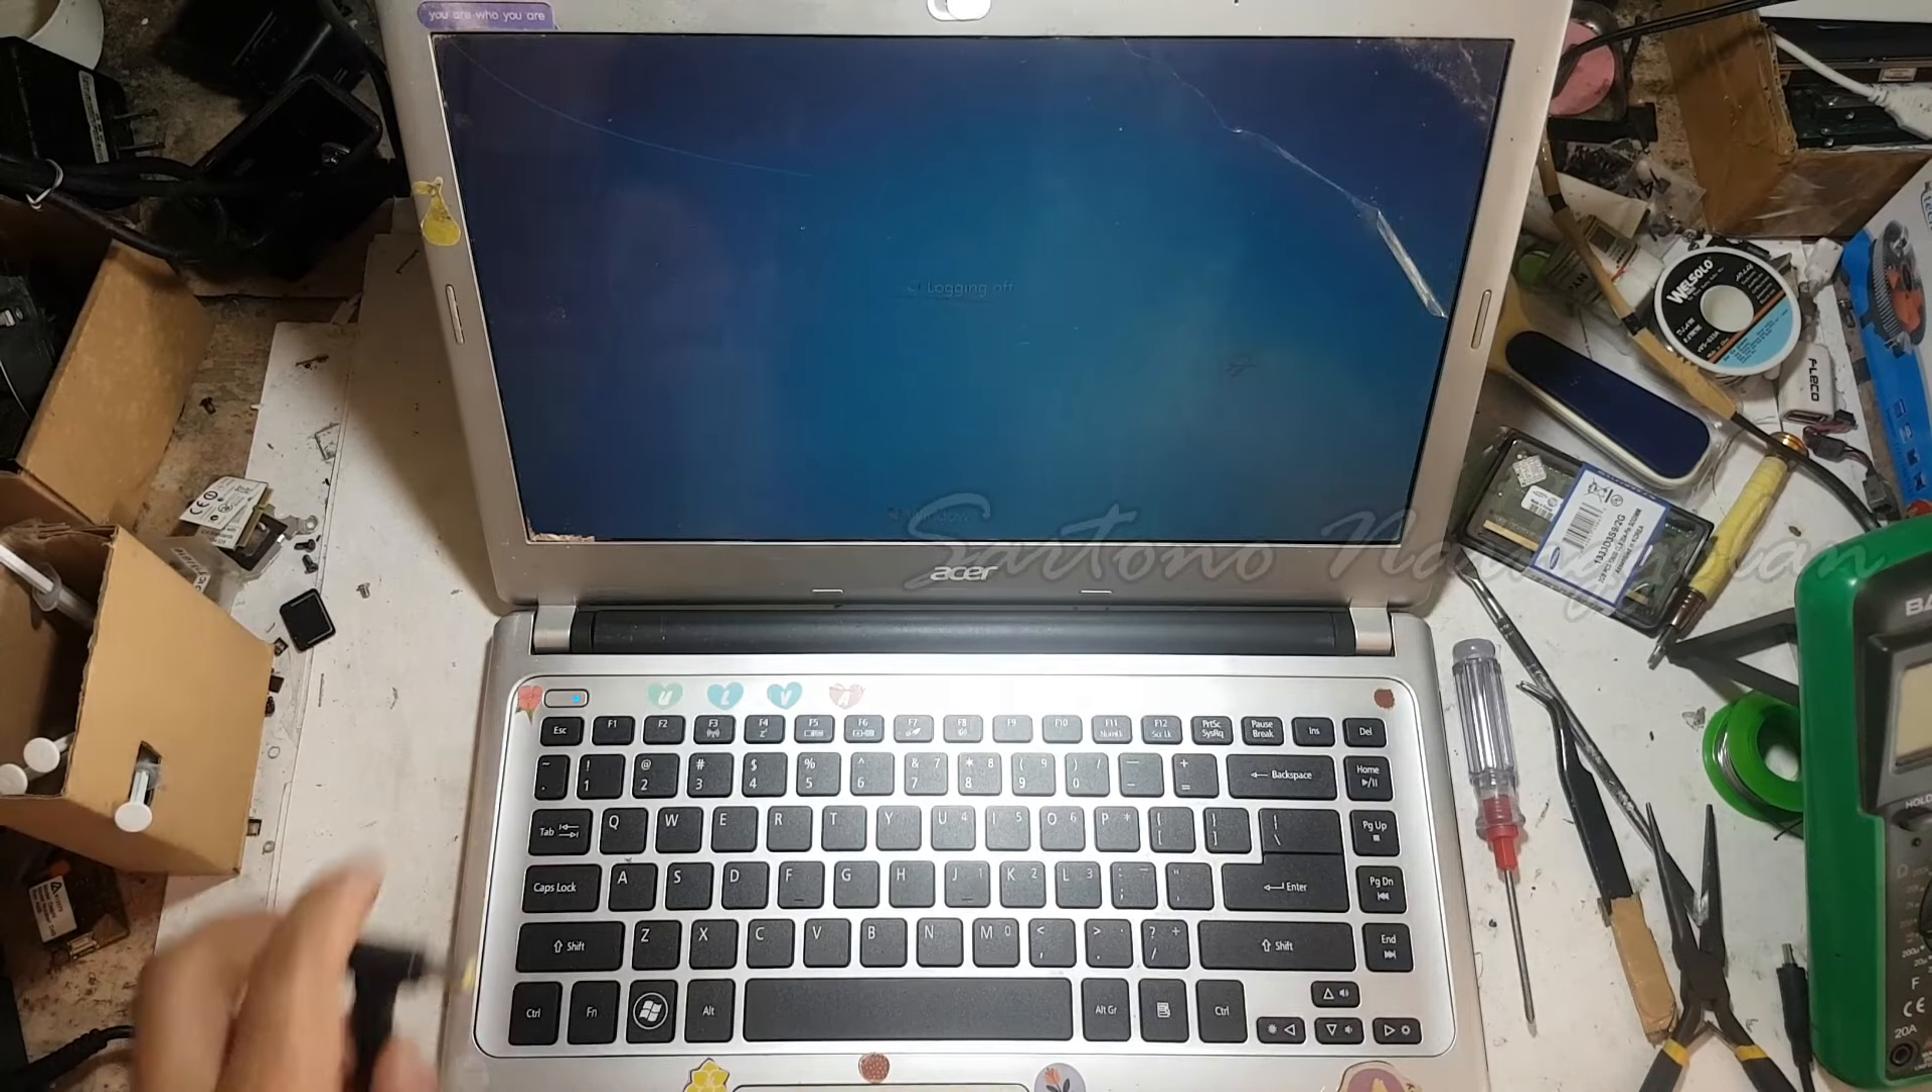Oke keyboardnya sudah terpasang dengan baik.